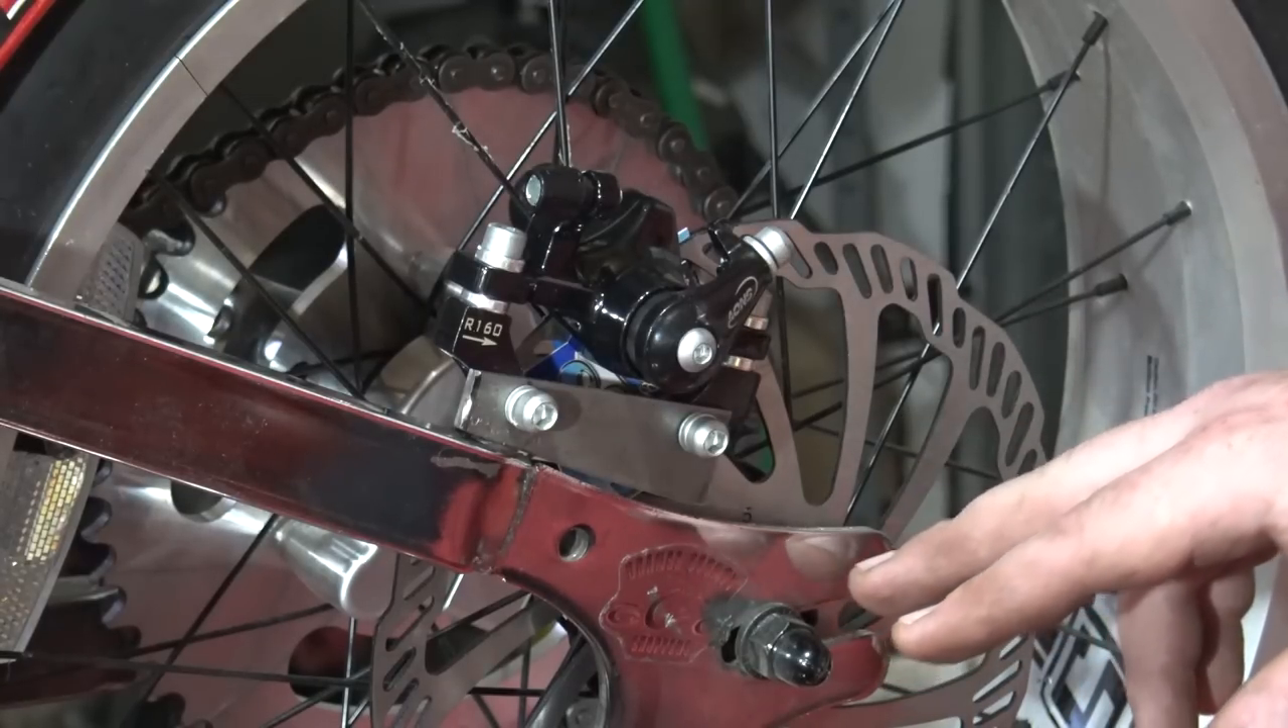You can see I just took a piece of flat stock and wedge cut it, then put, drilled two holes in it, and bolted it up to the caliper bracket. And it looks really nice. It's sitting in the perfect spot.